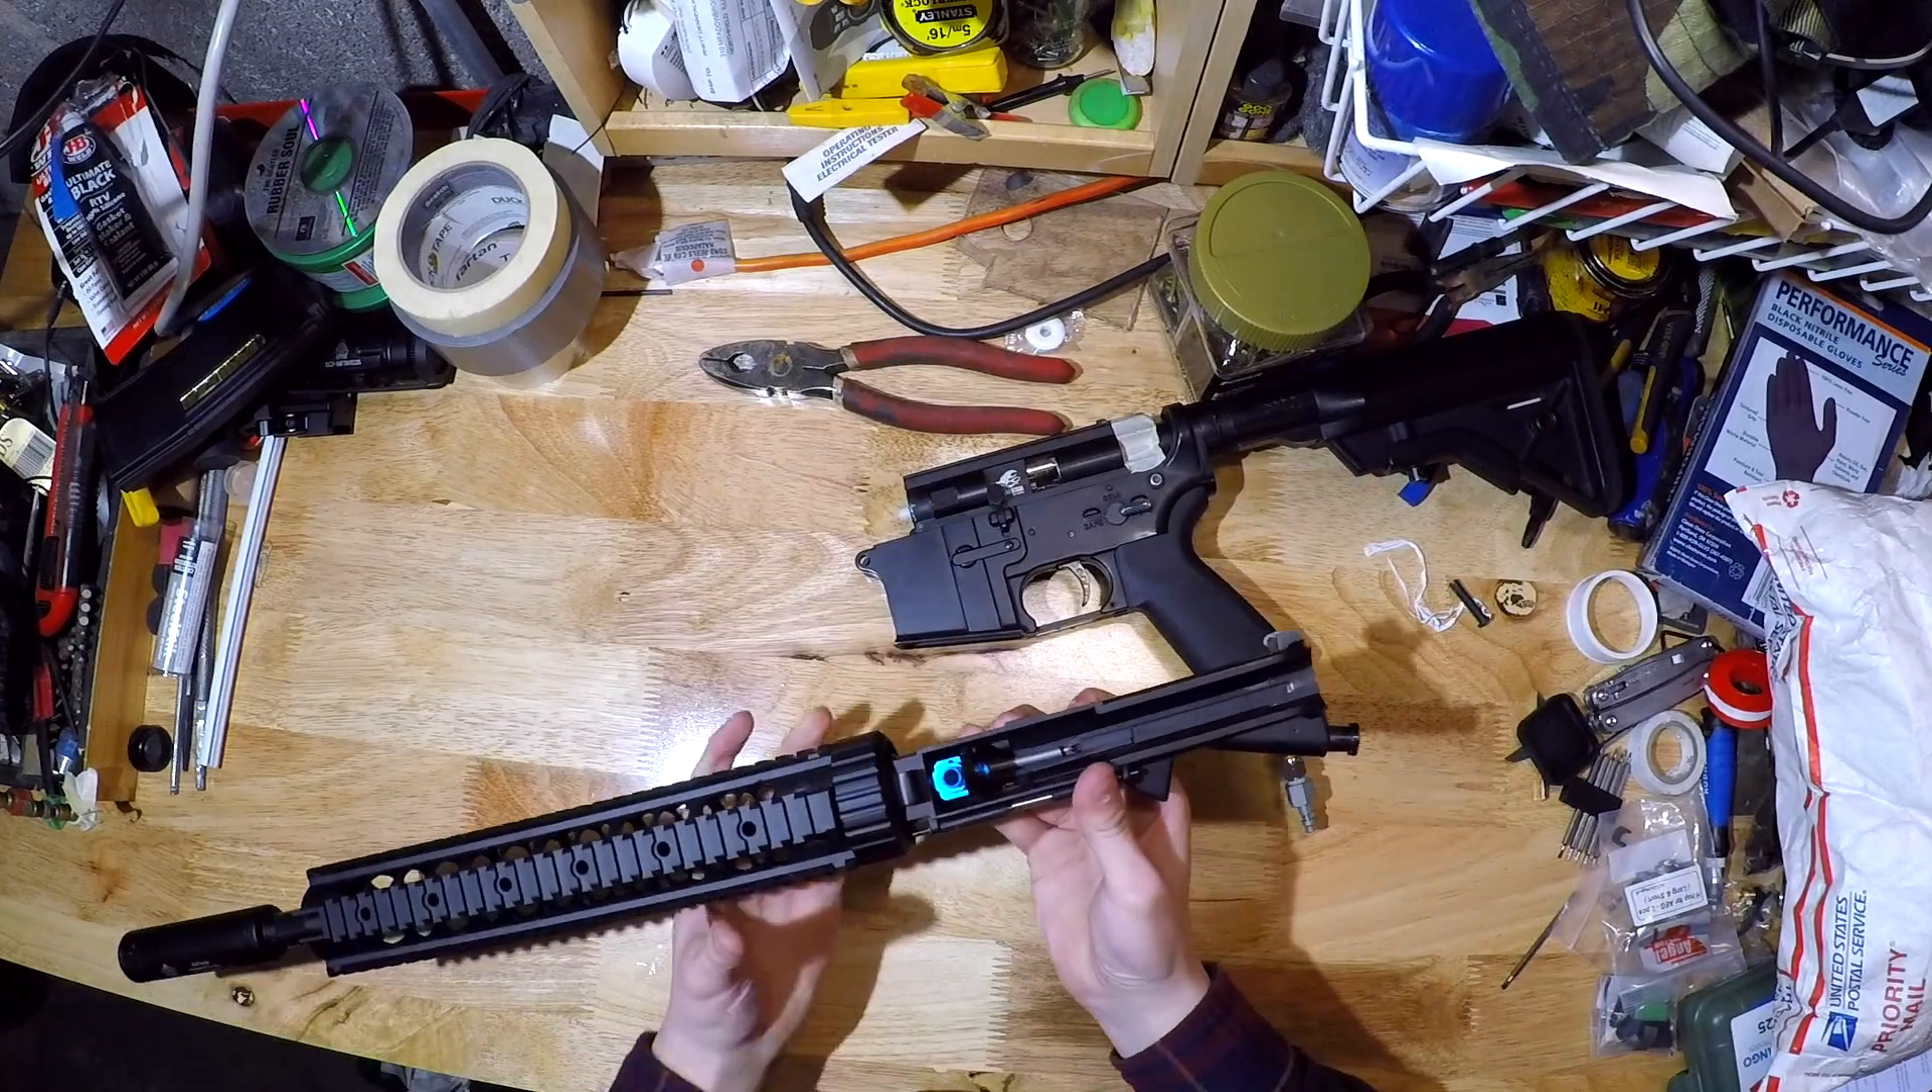So we've taken out our front pin and we've taken the upper away from the lower.